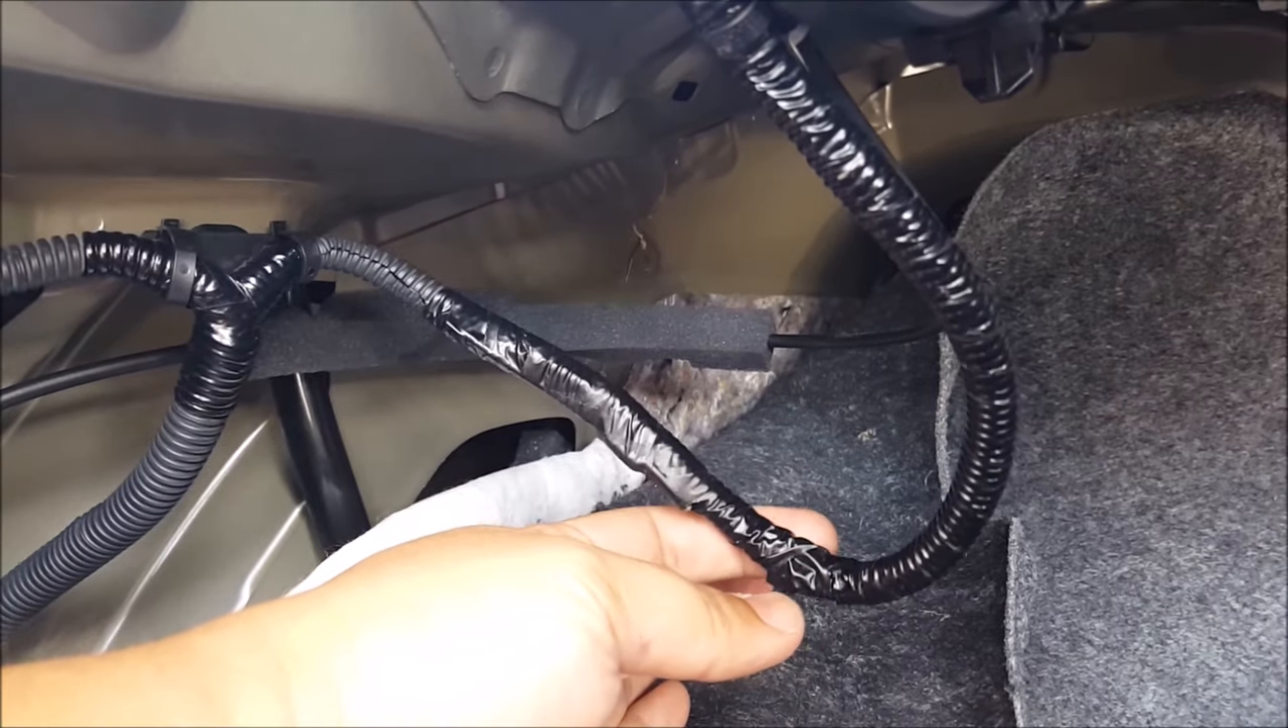Alright, so I just finished soldering and using heat shrink and also vinyl wrap the wire loom back together.